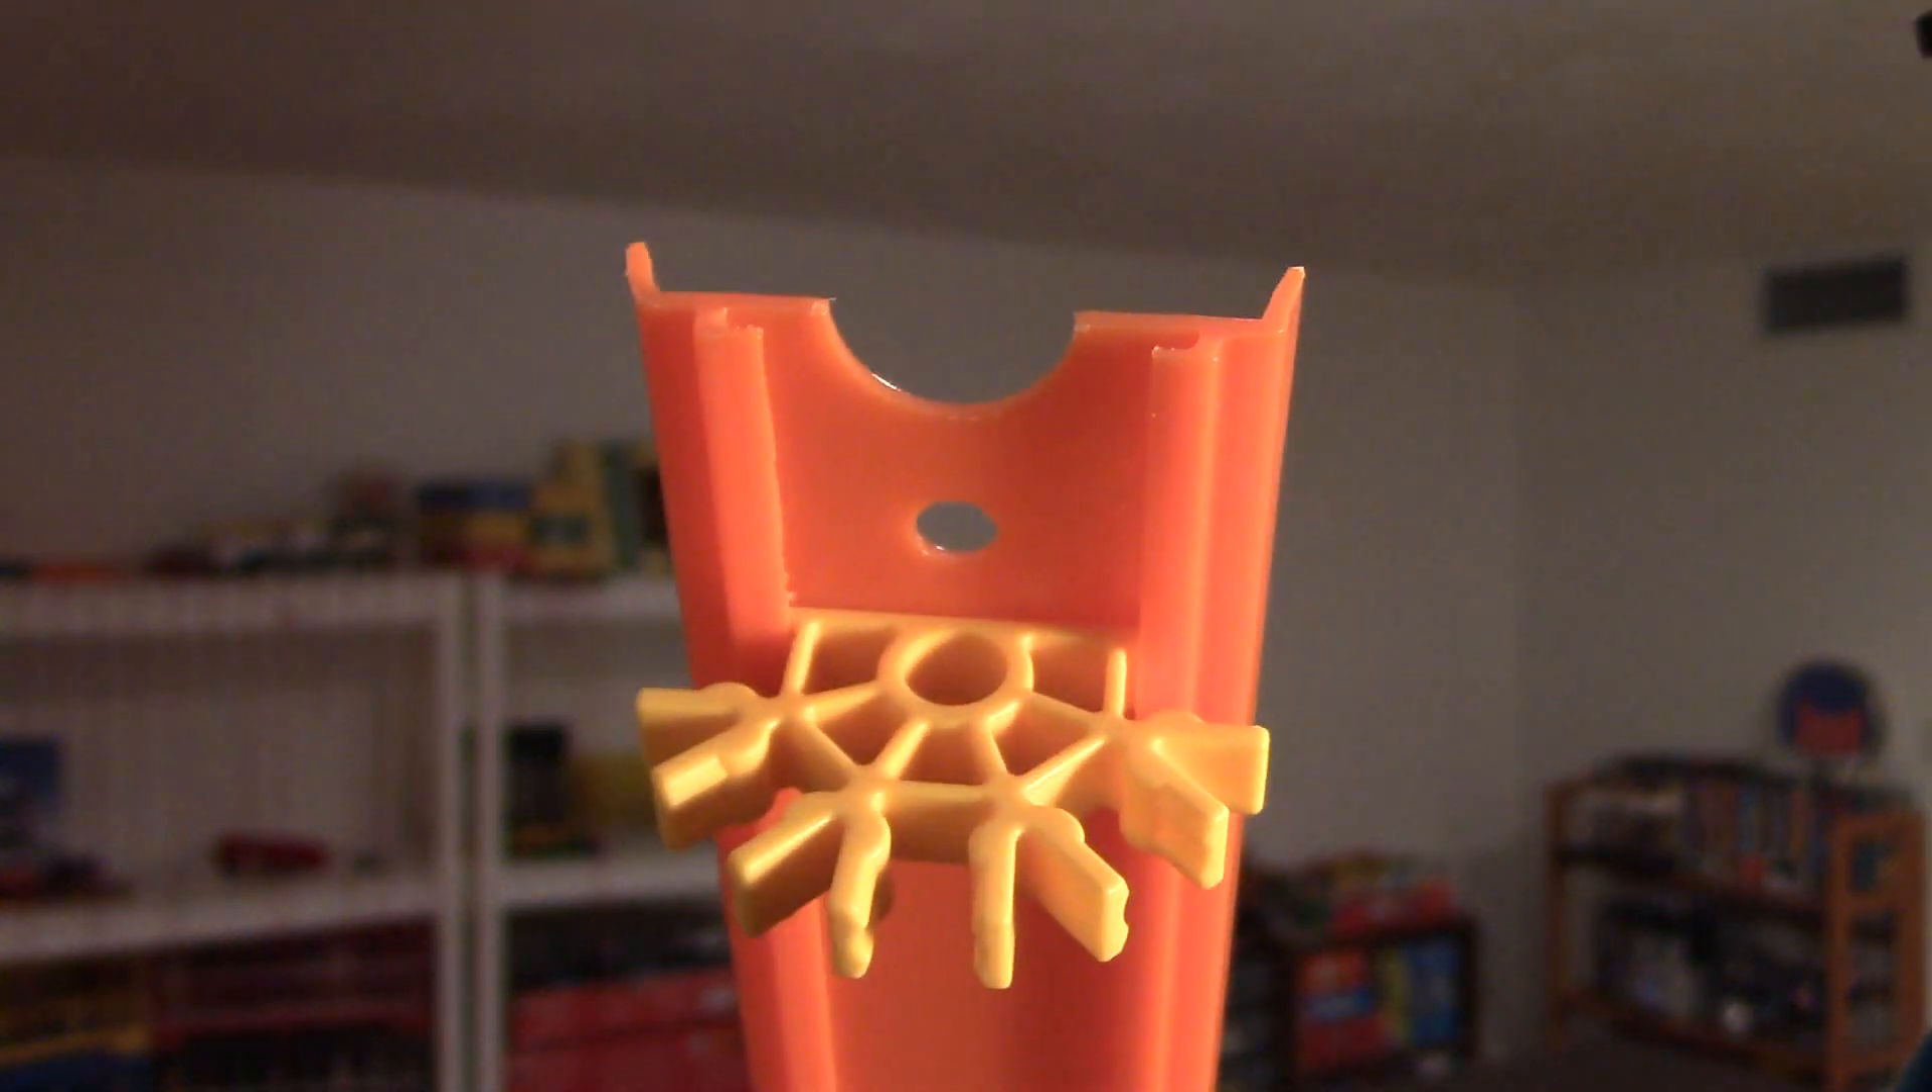It's basically a regular K 'nex connector, but the top part is chopped off to fit the exact width of the groove underneath the Hot Wheels track. And yes, it fits the Hot Wheels track... fantastically.